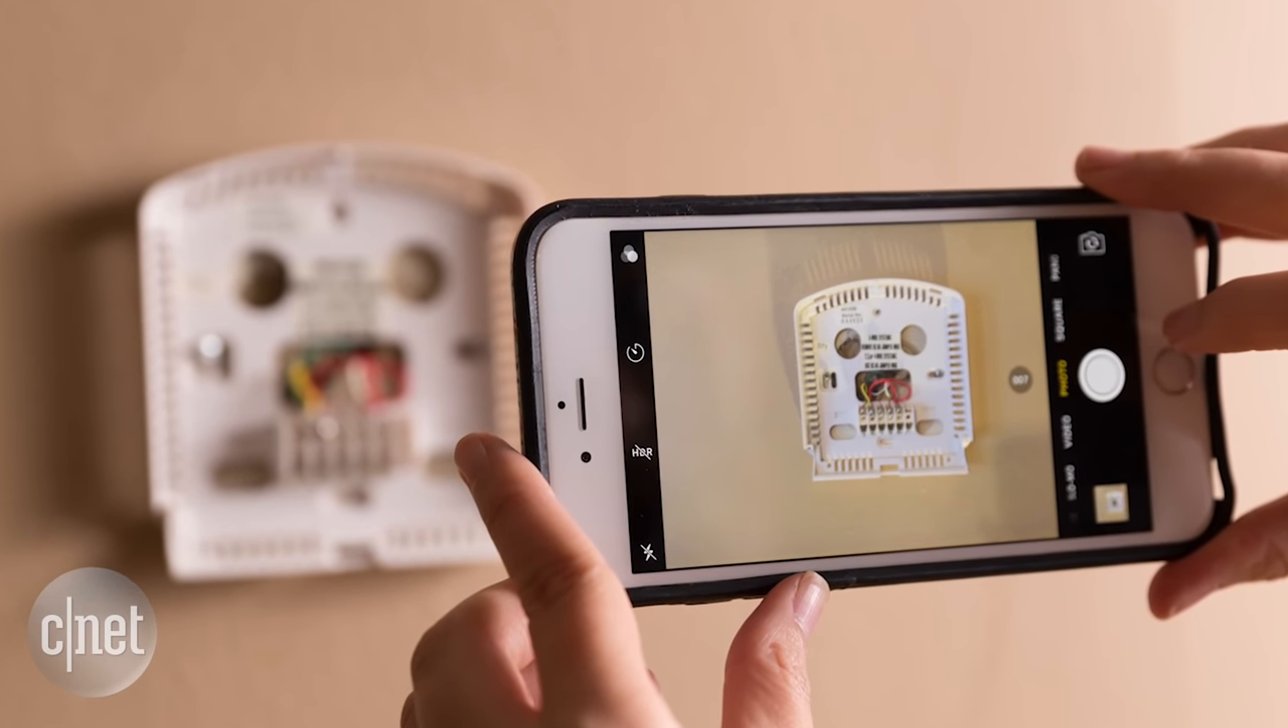This is the old thermostat that came with my house, so I'm just going to snap off the faceplate. So that's done.